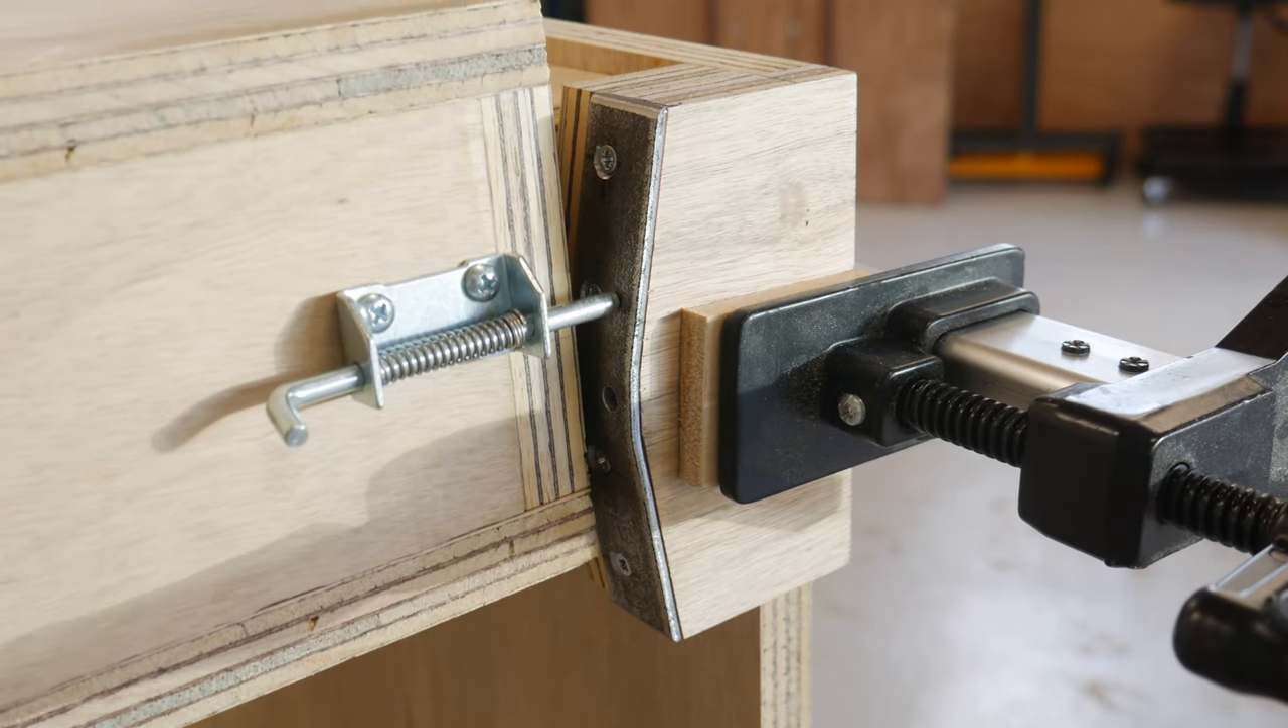The striker plate block was clamped on. The spring bolts fastened, and the tabletop was able to be flipped back and forth, locking into position.